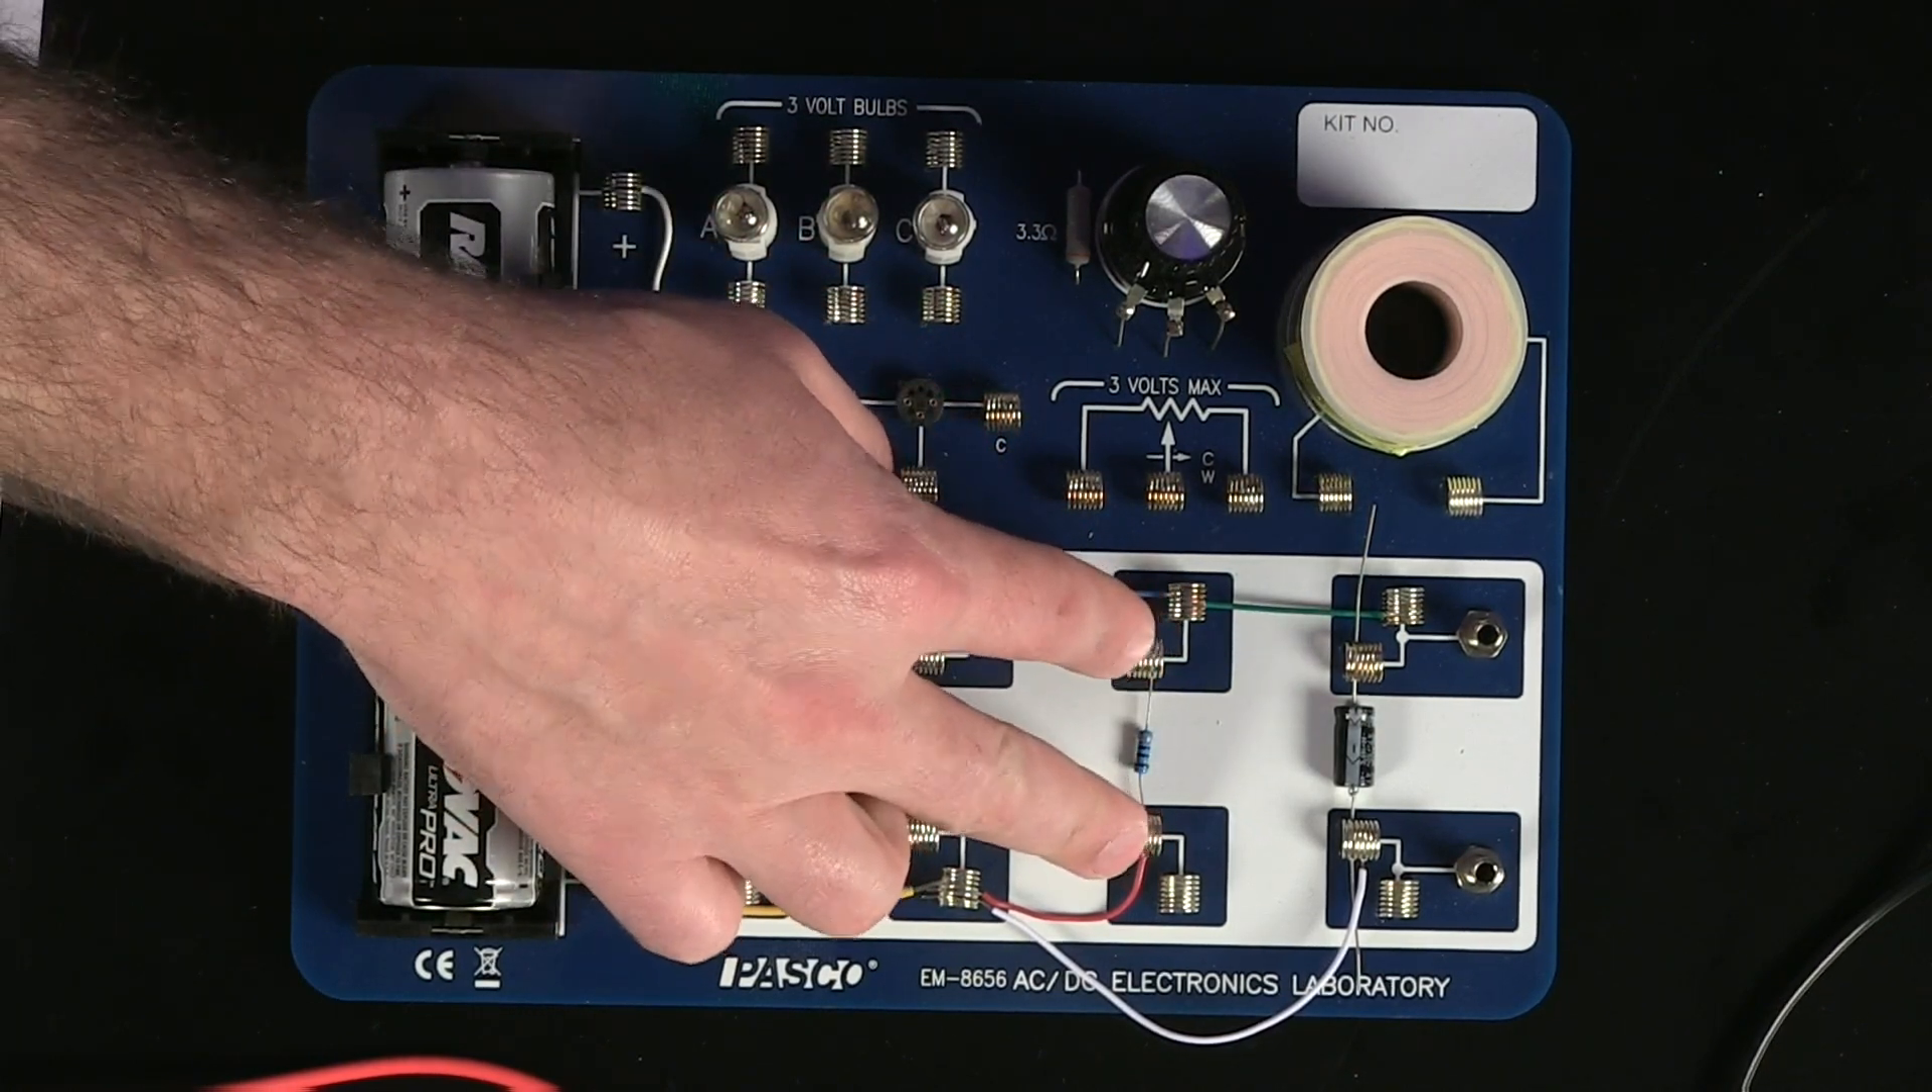And then there's a resistor connected between these two spring clips right here.